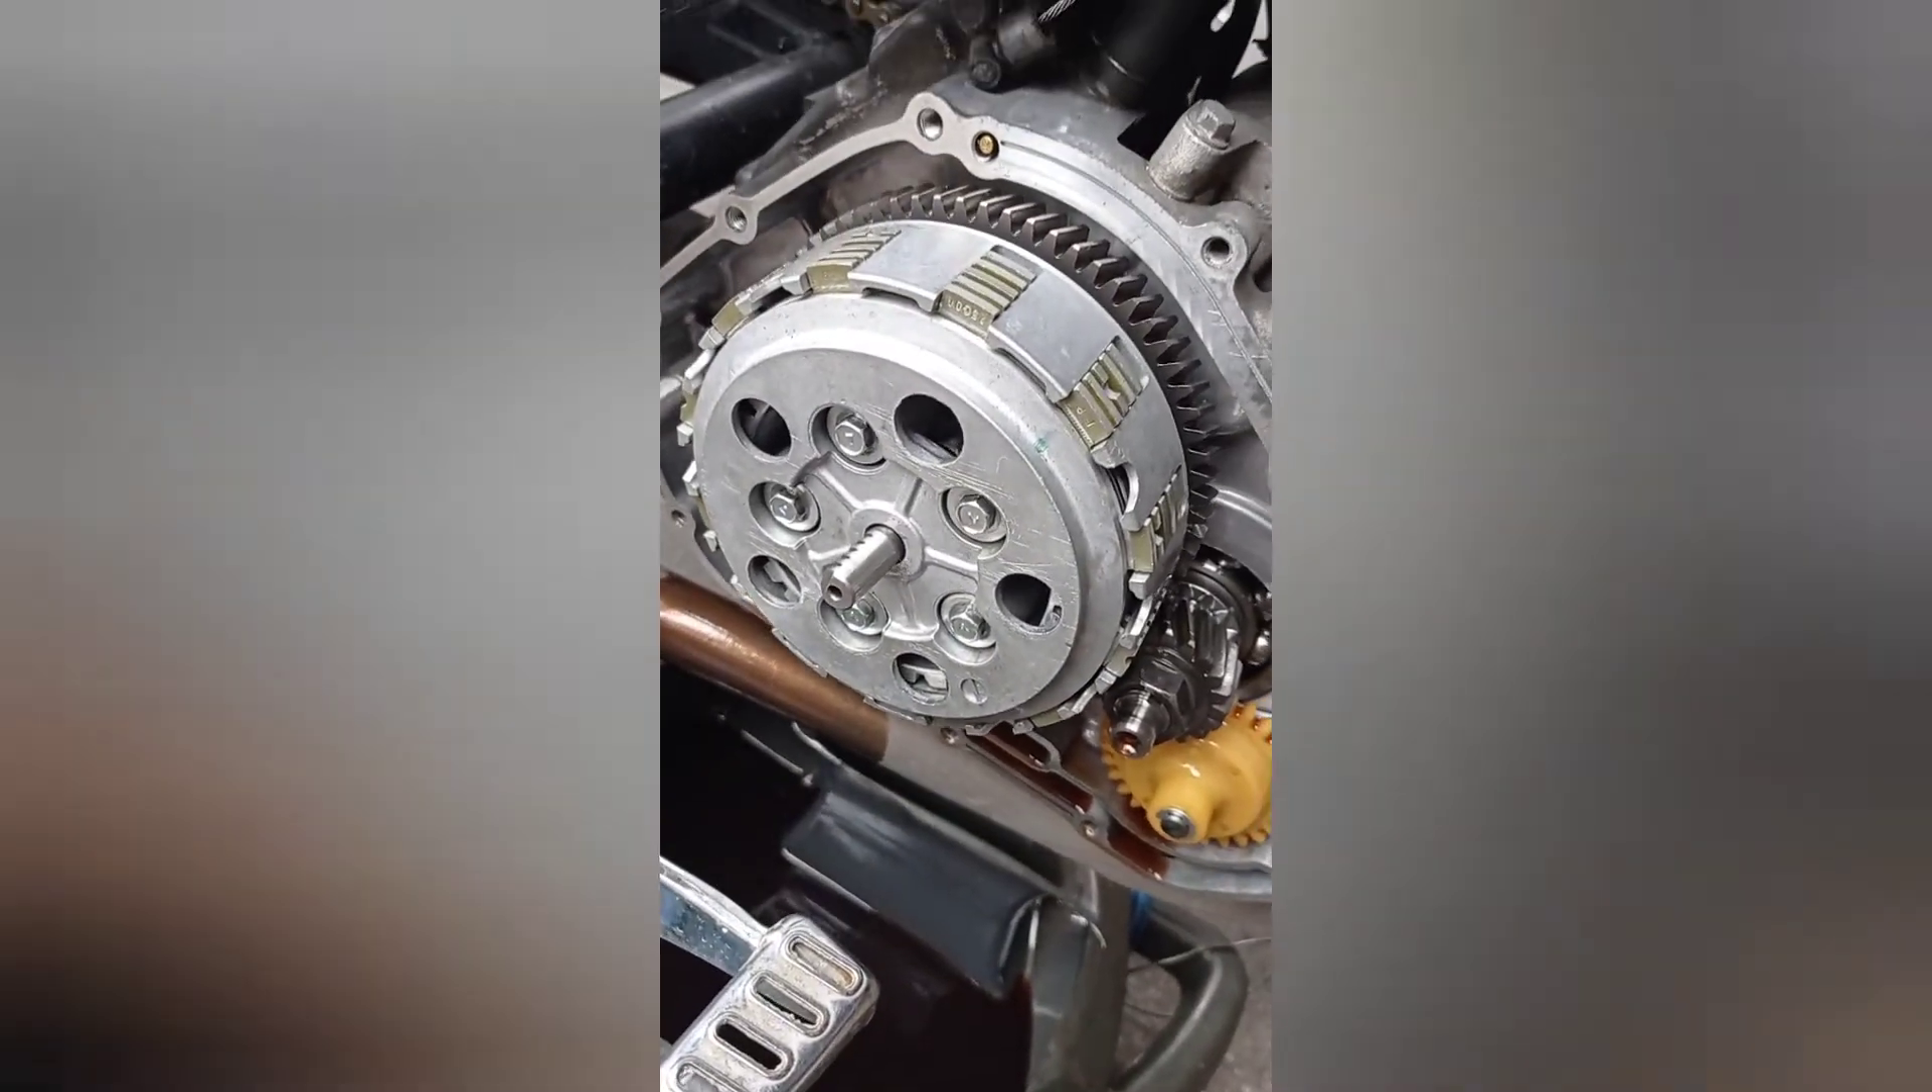Ayan guys Nakabit na natin Ating clutch lining.